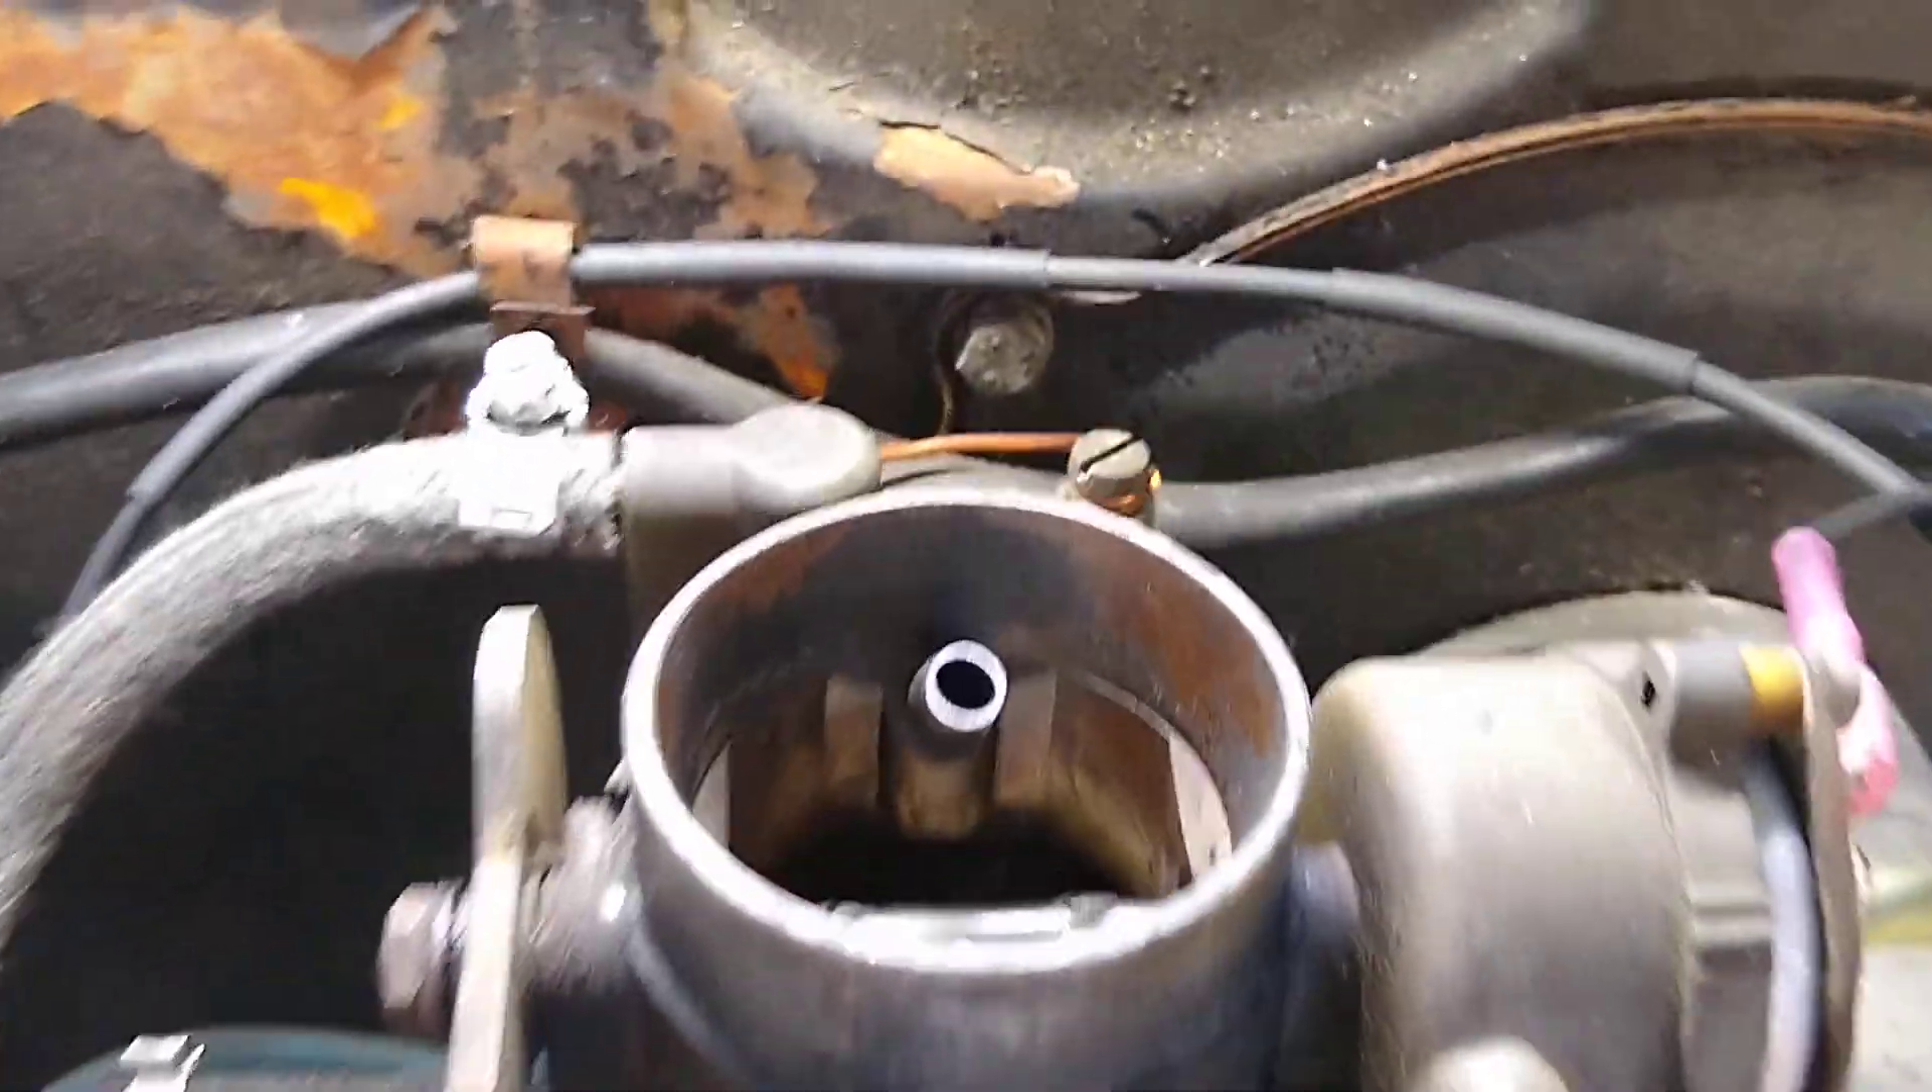And you'll see back here, I've removed my air cleaner, so you can see back here there's a wire.